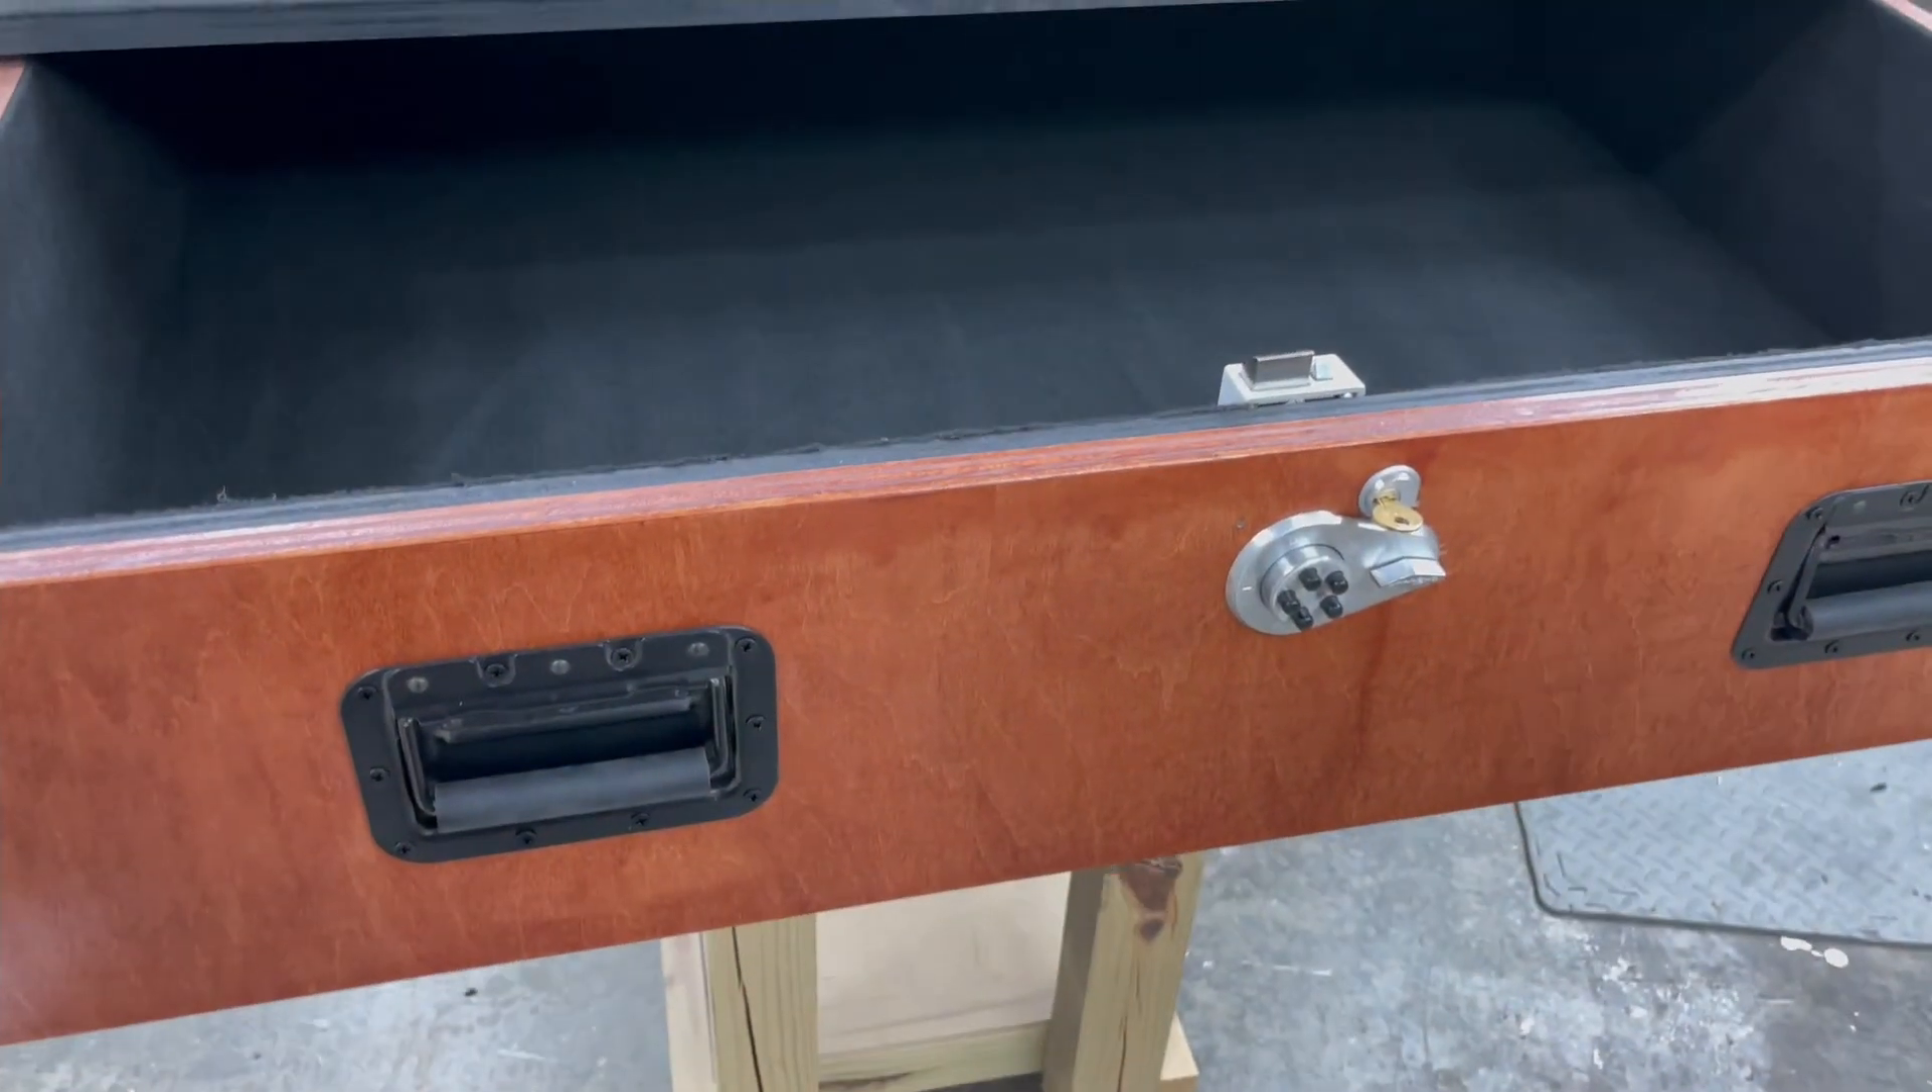Uh got the carpet on the inside of the drawer and the outside and here she is.